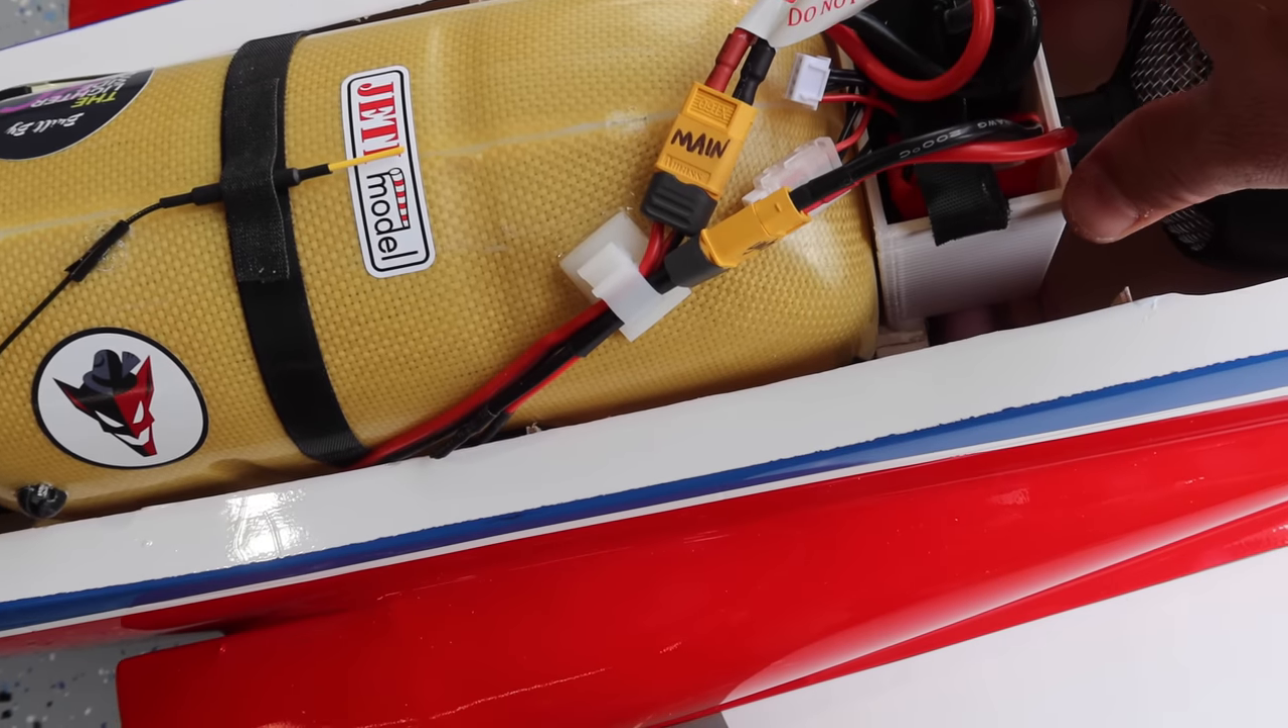I got the Velcro installed on the battery holder here.